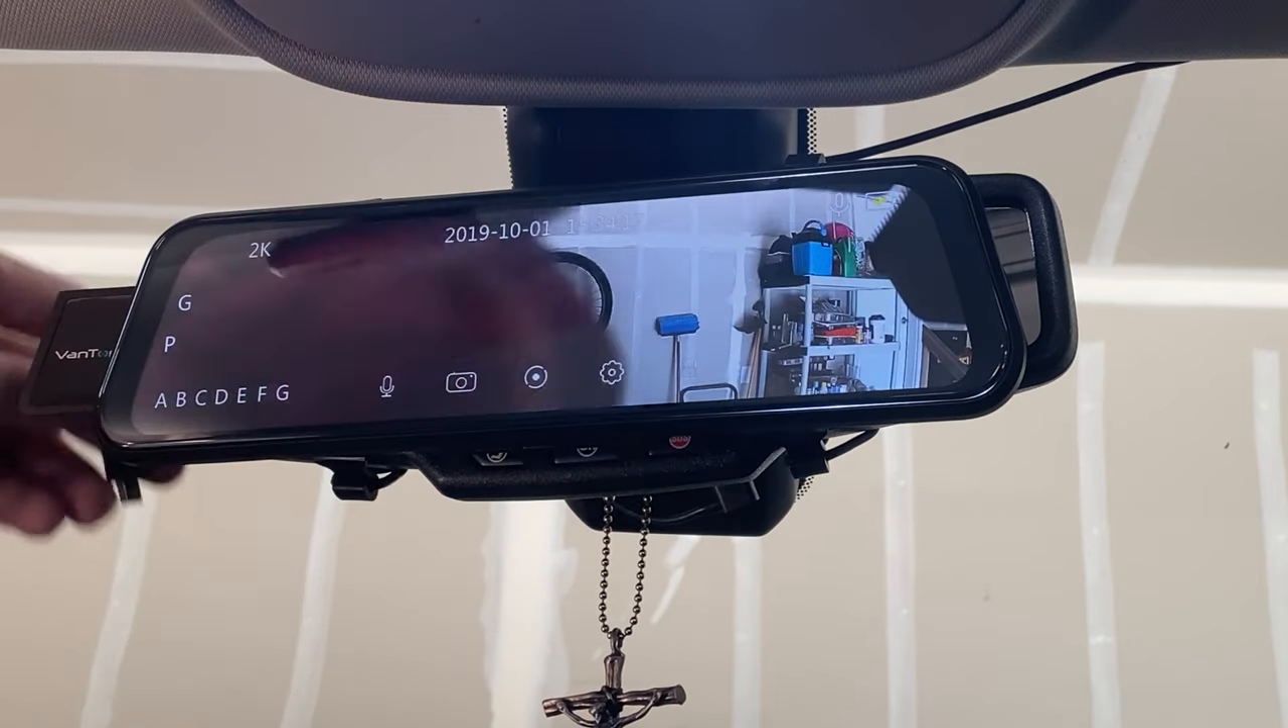So now the dash cam is in place.